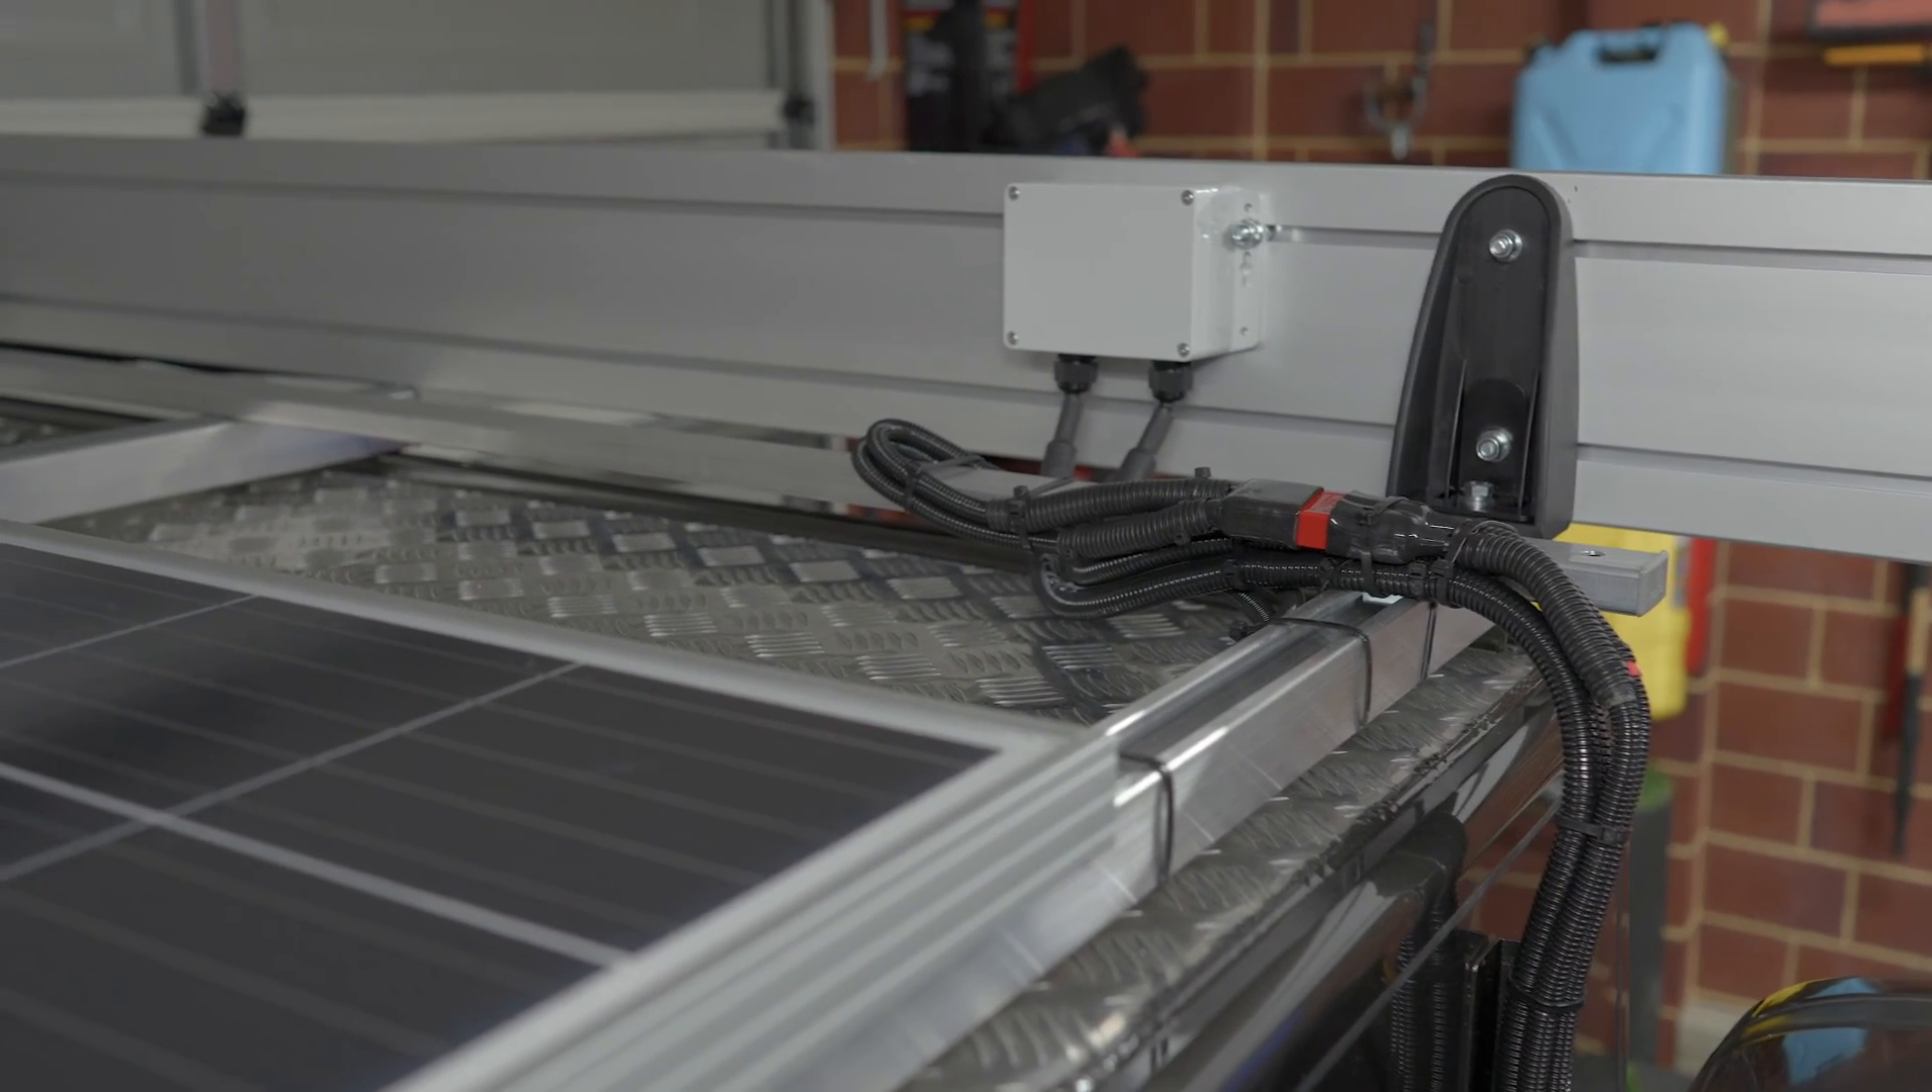Here's the final look at the solar panel installed. Now the cables I have tied in in a semi-permanent way because I think it'll be a long time before I need to change them.